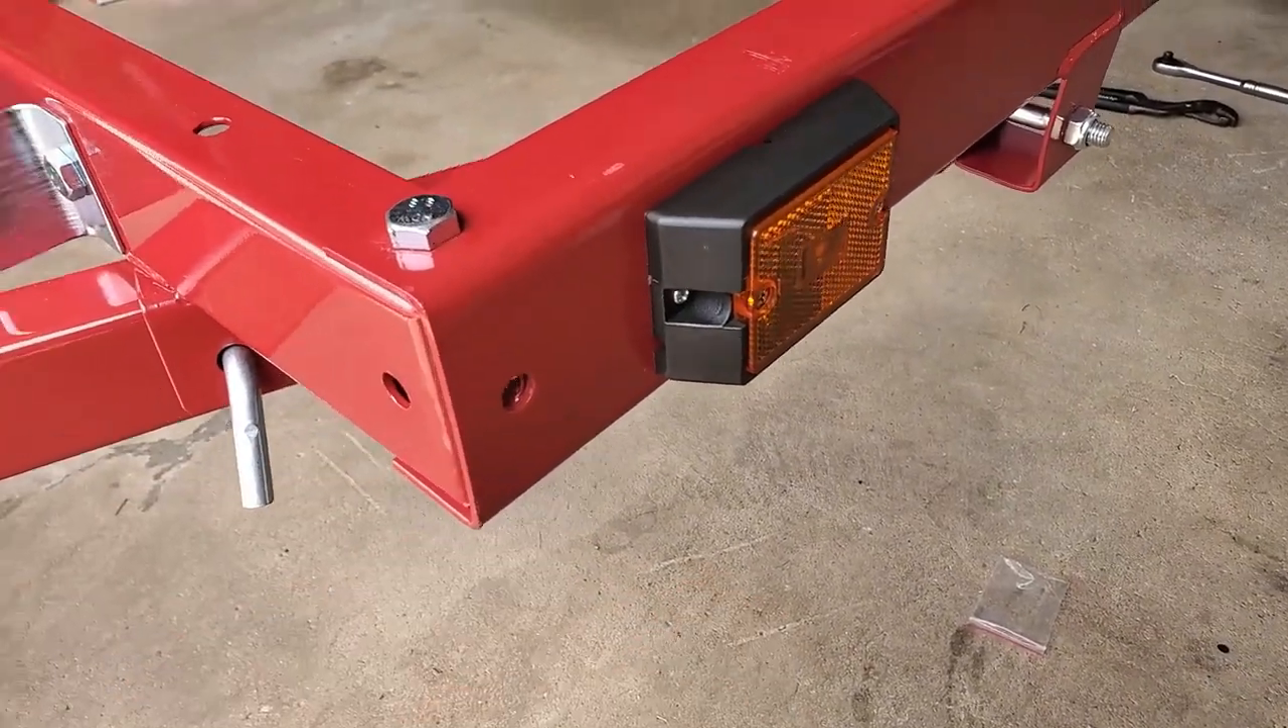We're done installing the front side markers and this is how it looks looks very nice and neat.